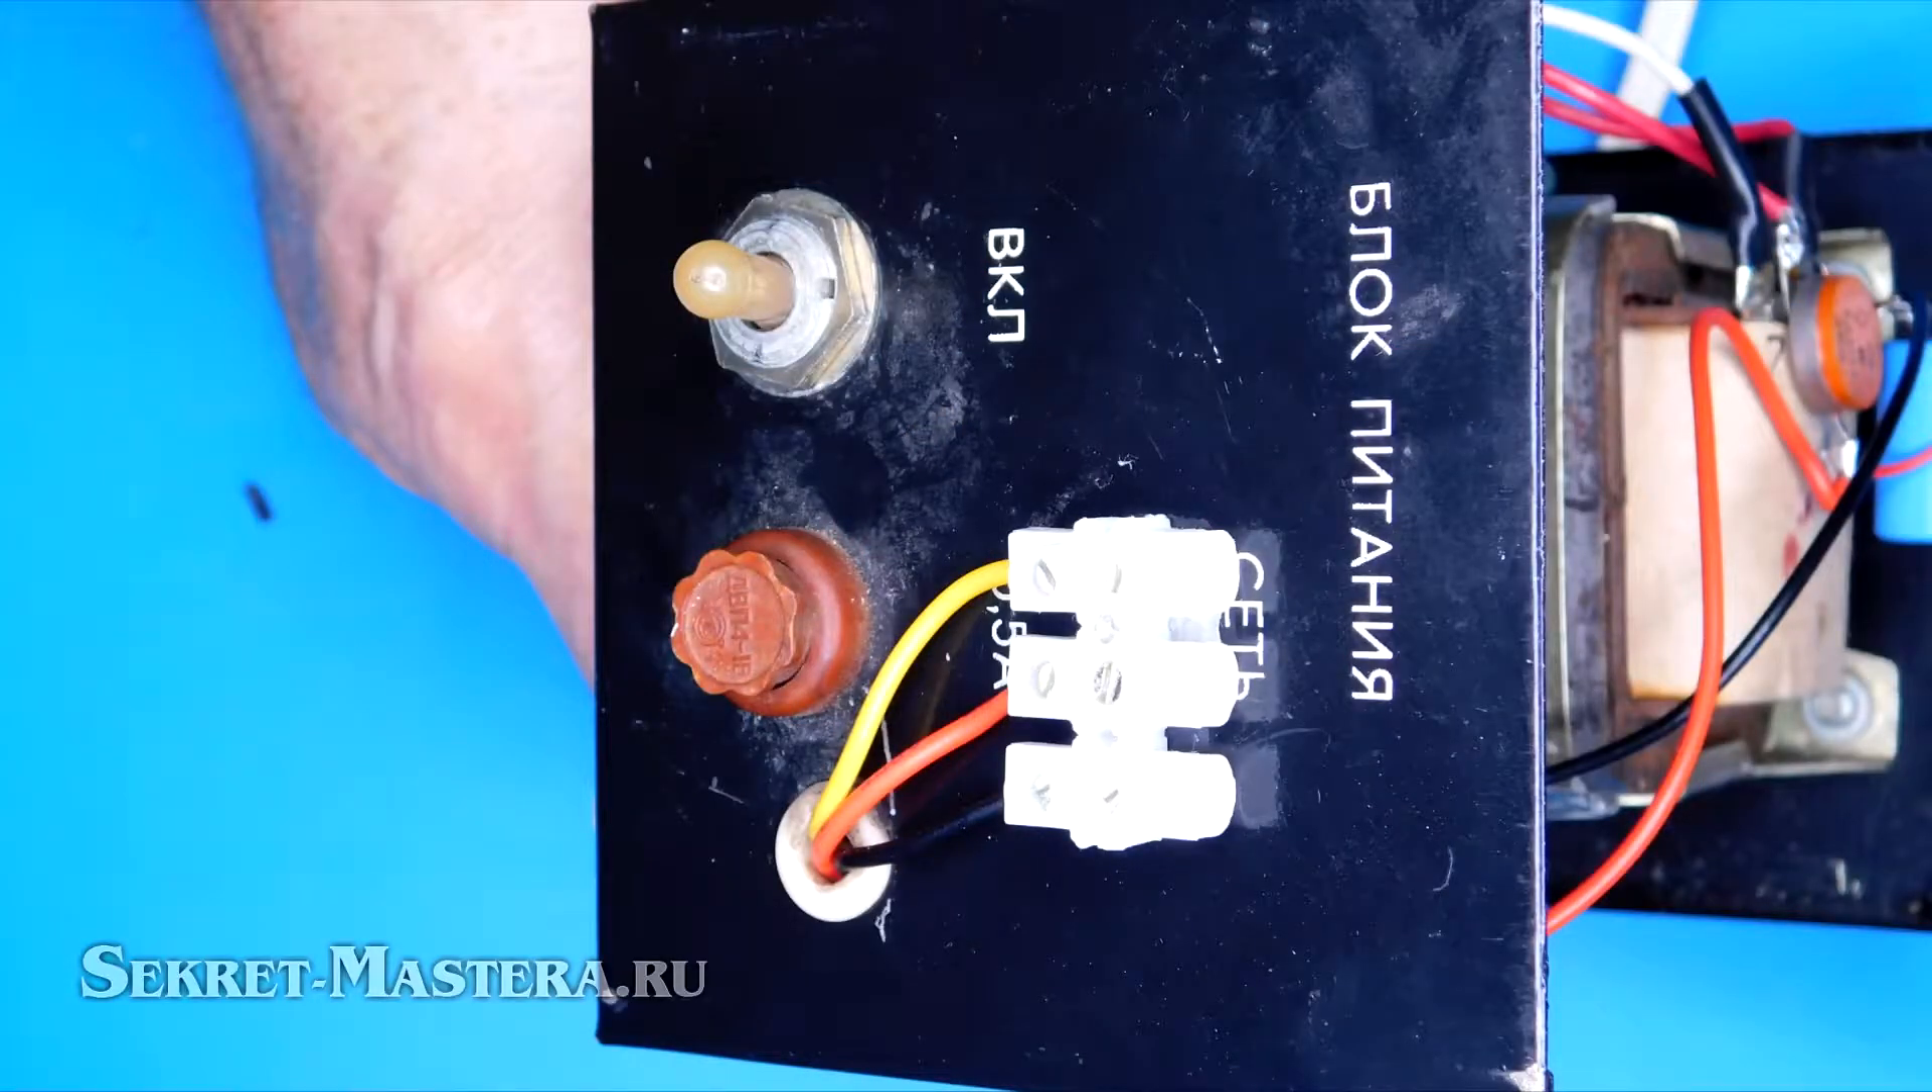Установил трансформатор в корпус. На лицевой панели закрепил клеммник.